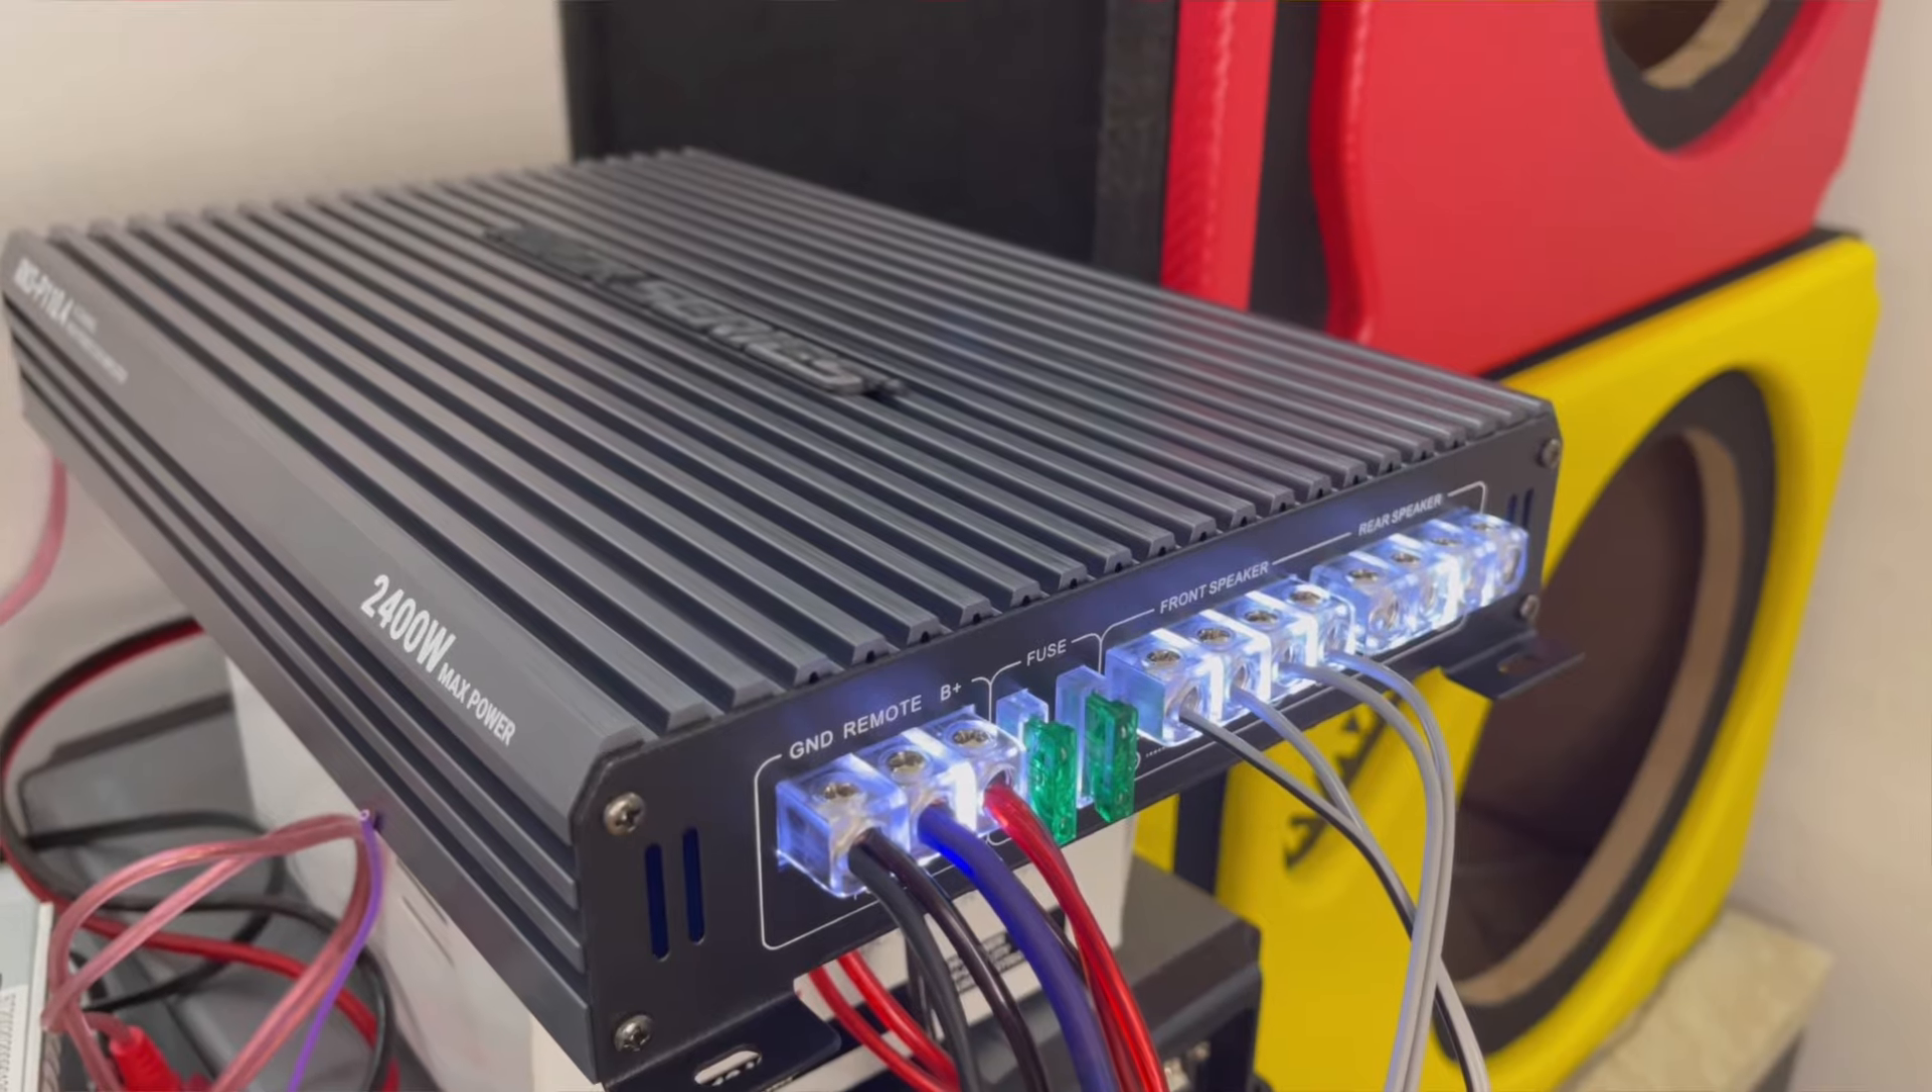Y listo, ya tenemos nuestro amplificador conectado muy fácilmente.